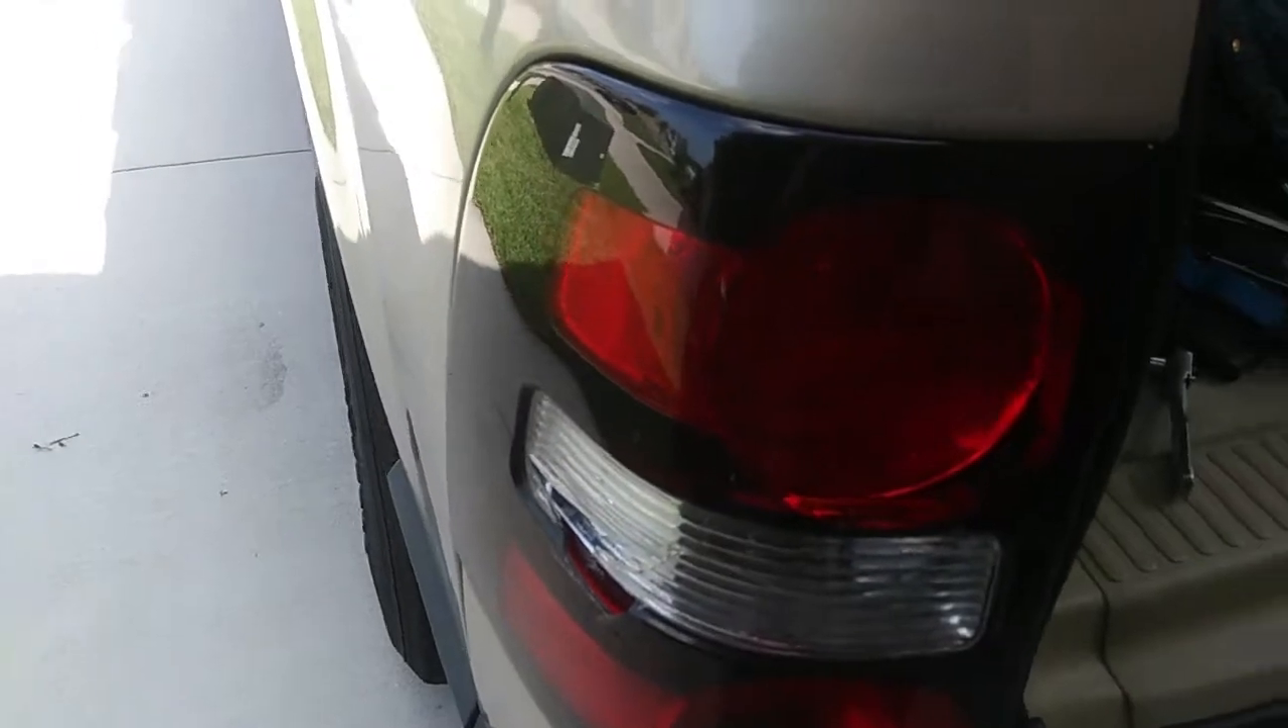Ya tenemos de nuevo Nuestra calavera Puesta Y lista.